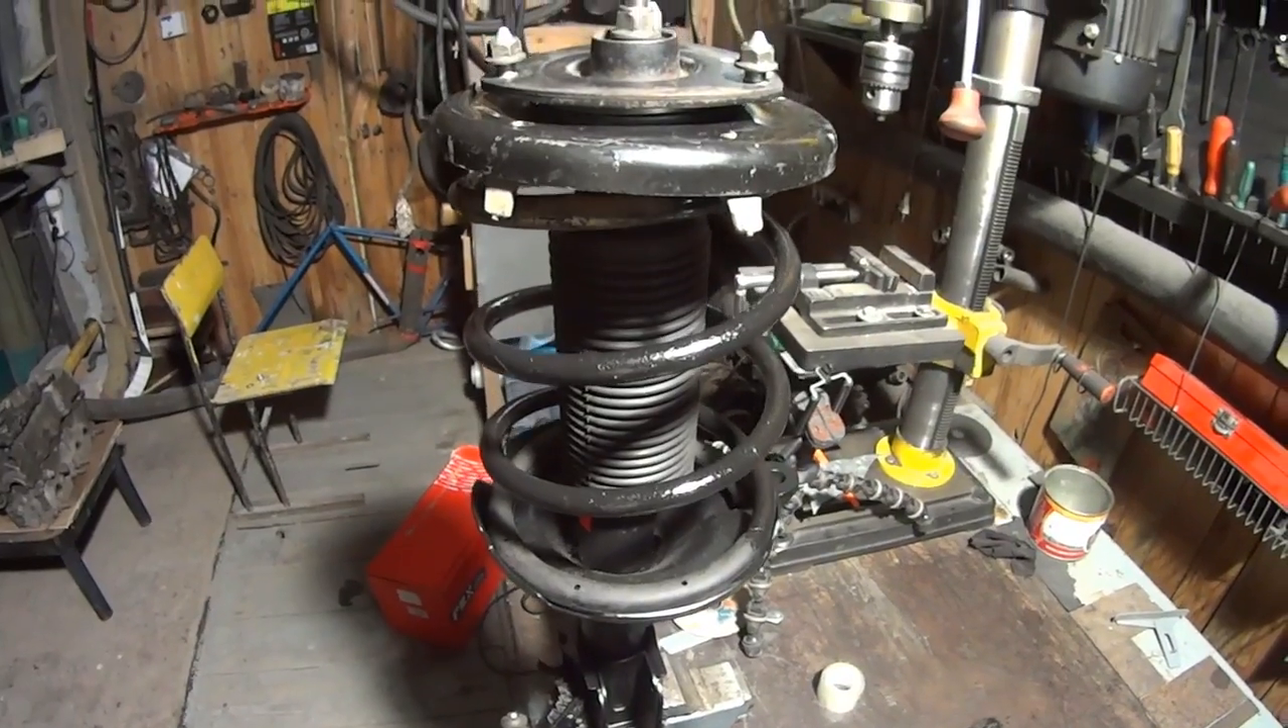Ну все наша стойка в сборе вот она стоит красивая новая можно сказать сейчас будем устанавливать на автомобиль.